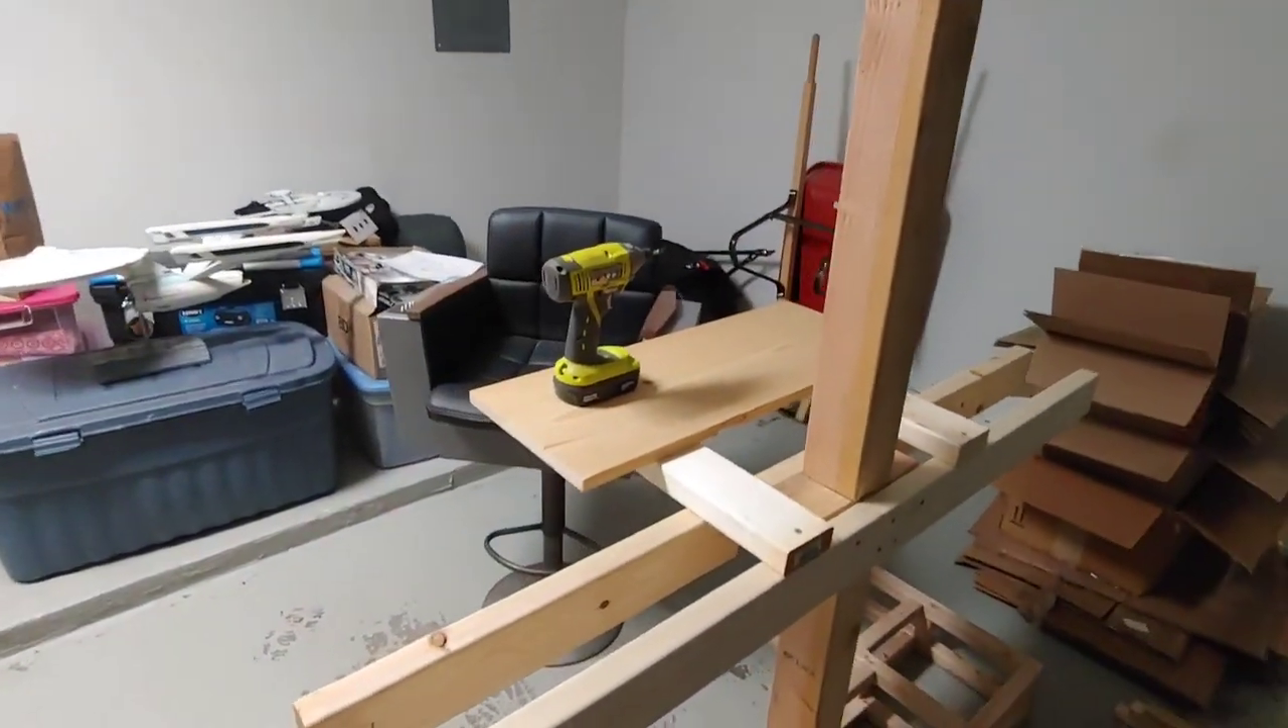I've just temporarily tacked some boards on so i could simulate the work desk height.